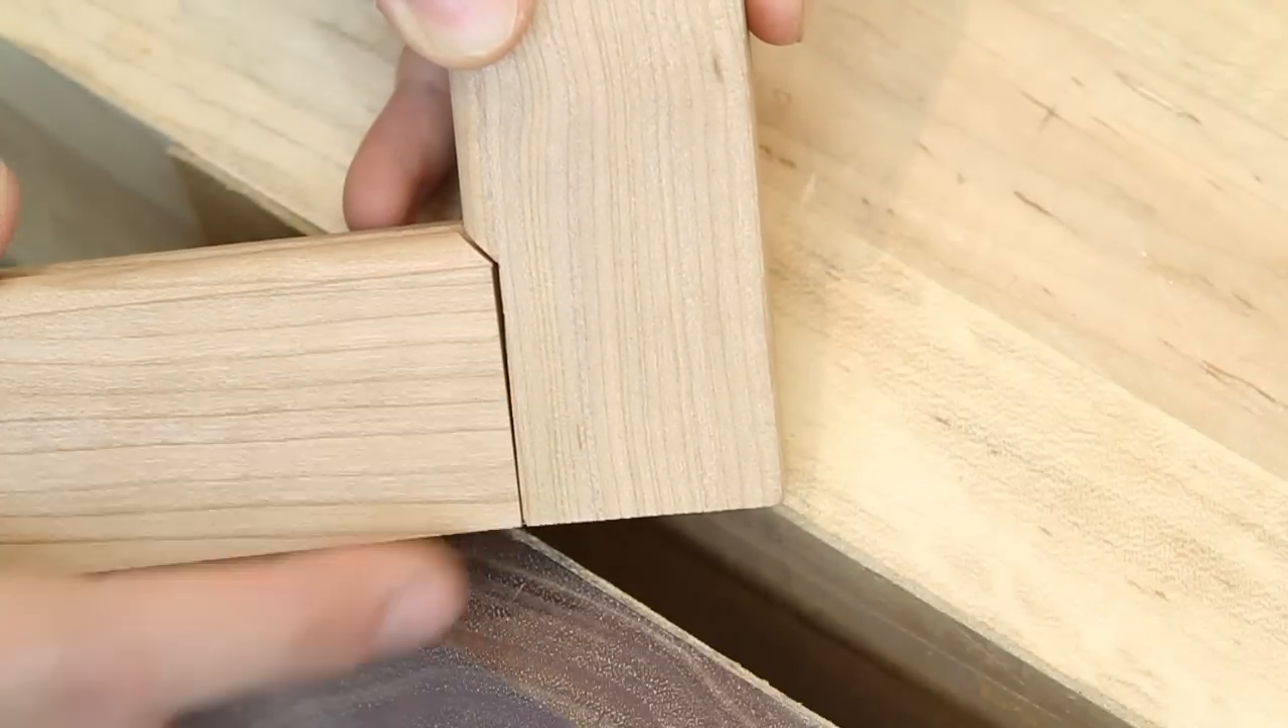You can see the joint isn't quite closing yet. Which is fine because we haven't cleaned up the miter on our rail yet. So this is a little long which is preventing the joint from closing completely.